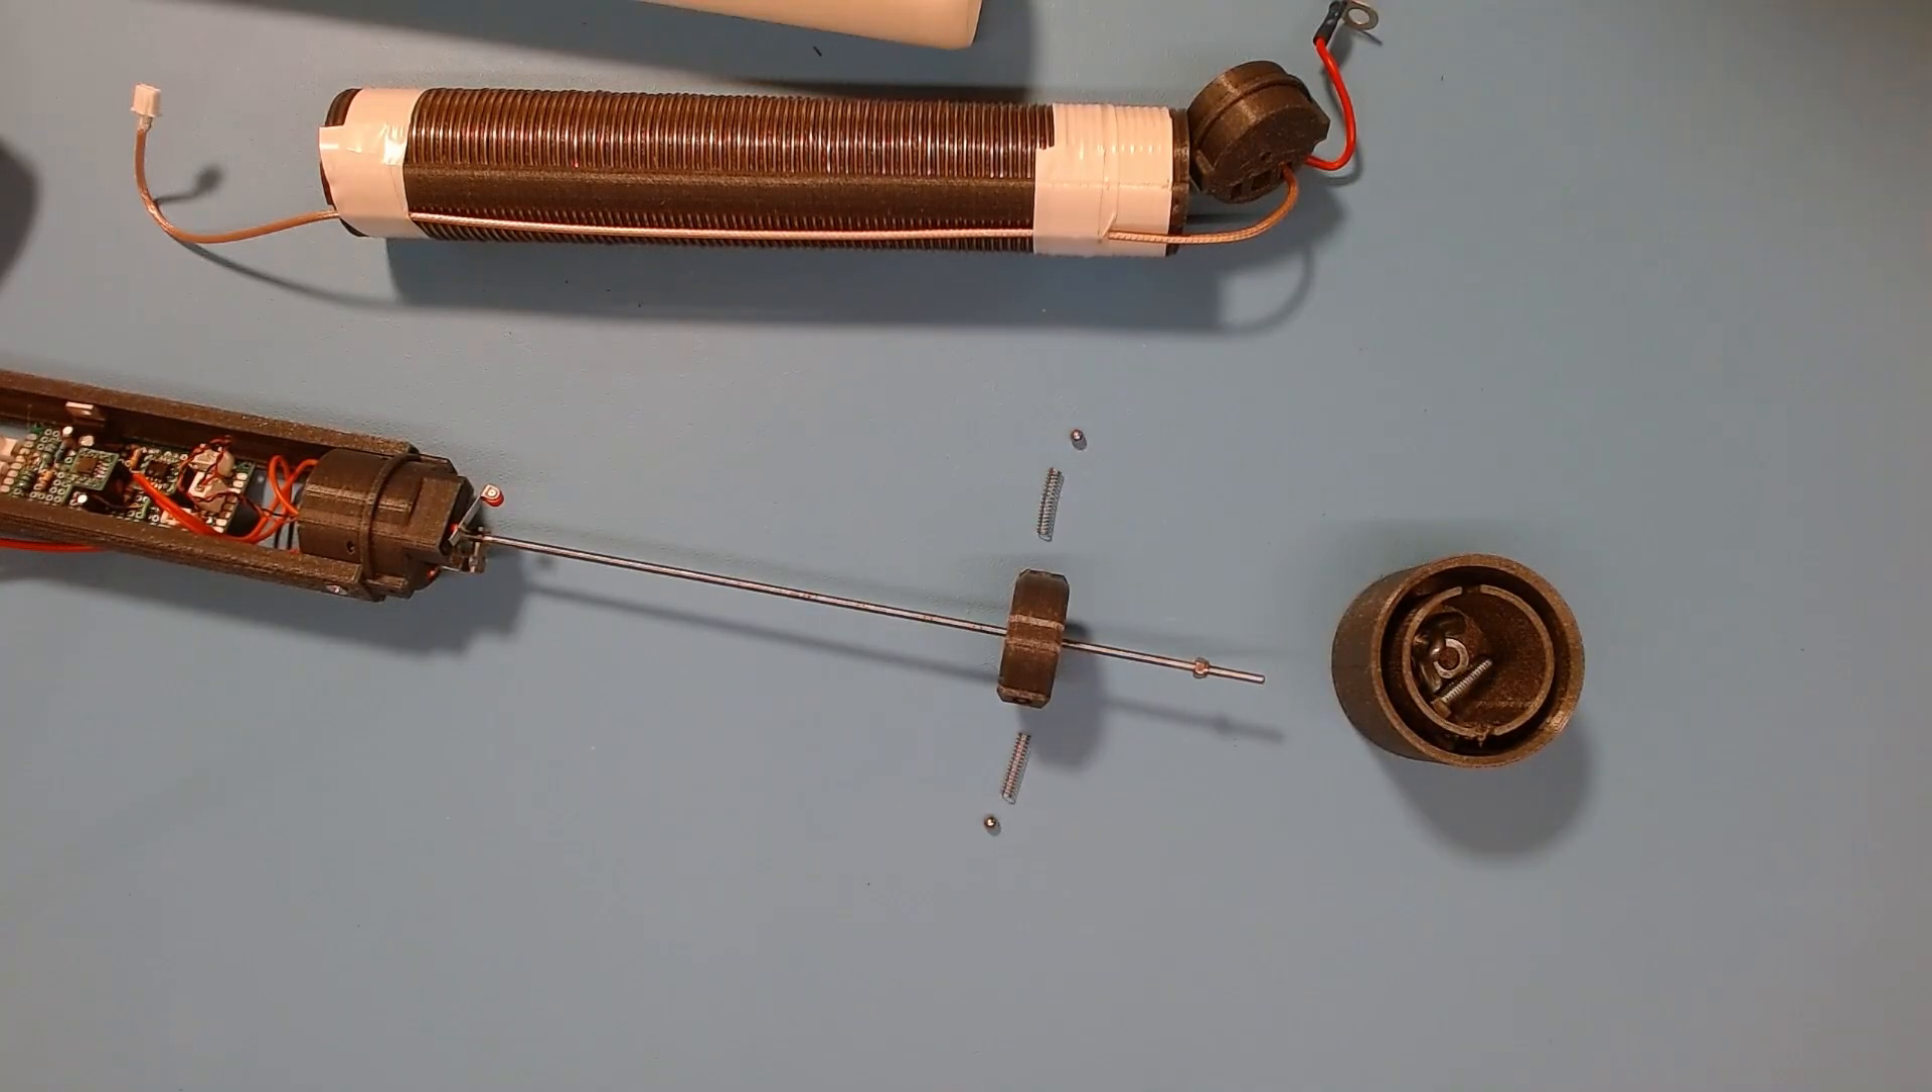By disconnecting a few wires from the circuit board we are now able to pull it apart and reveal an axle with a slider to tap the inside of the coil.